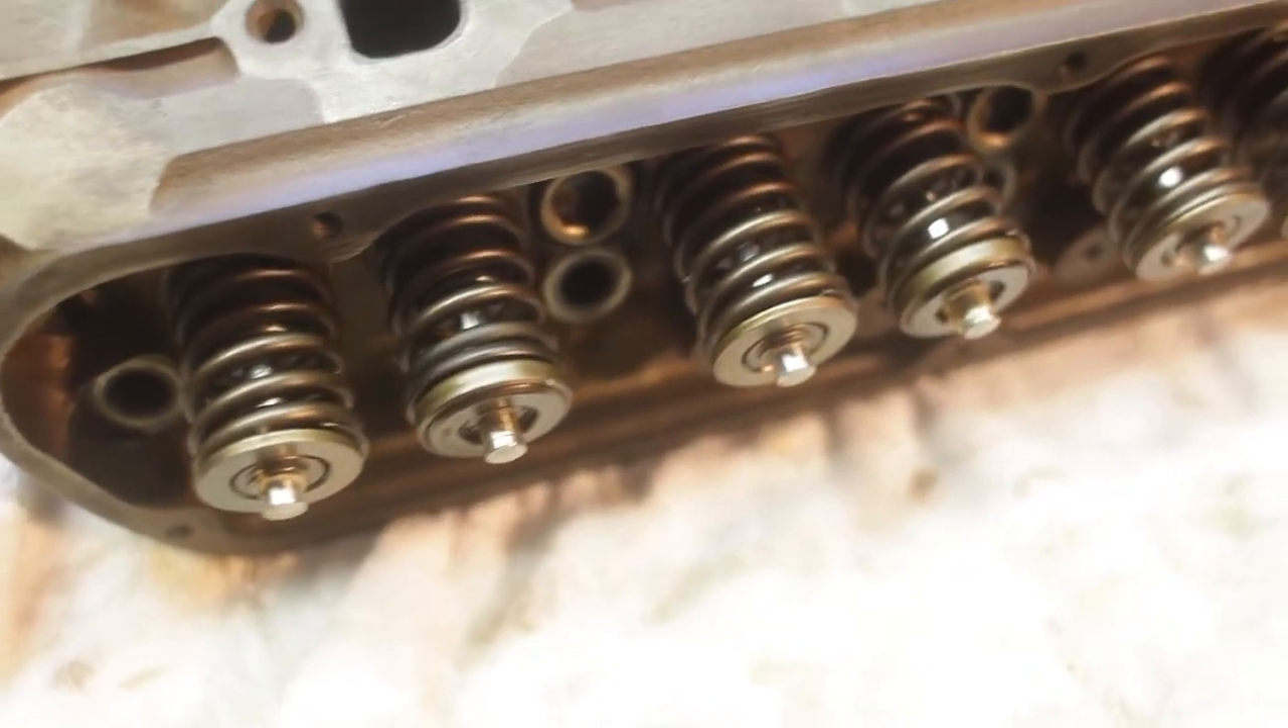We got all the valves installed and we're ready to like put it on the engine block.